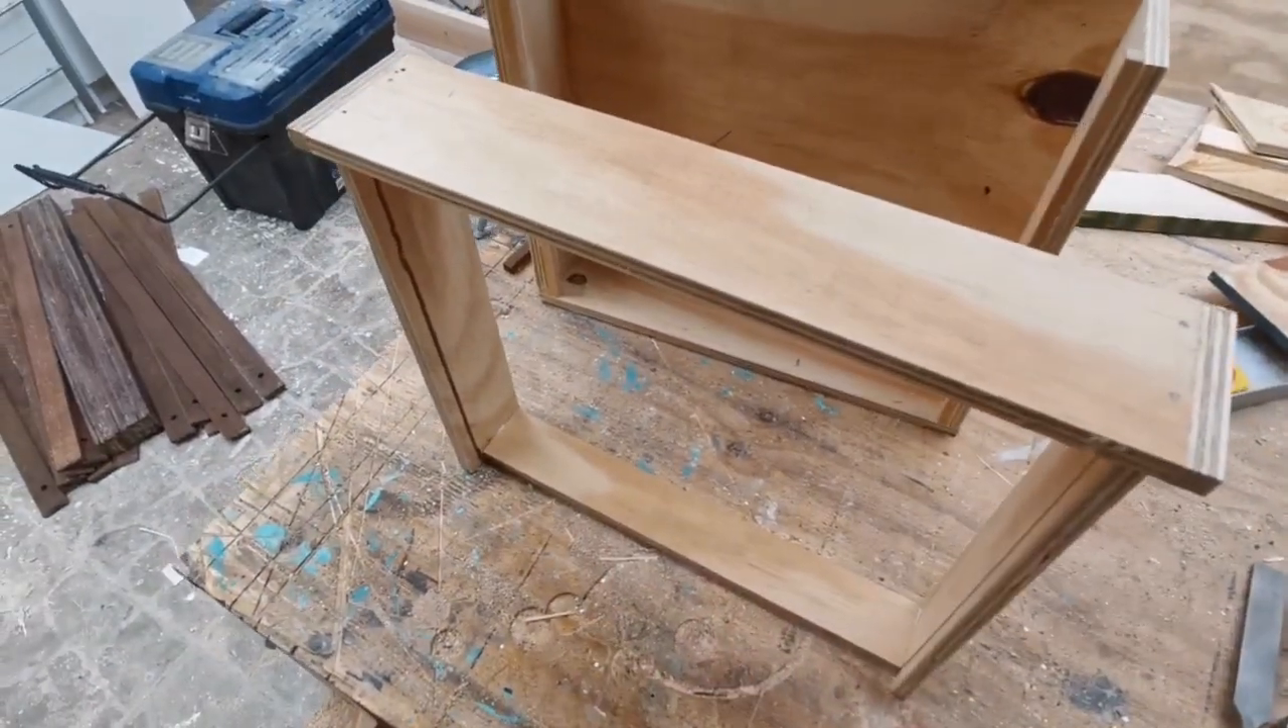Ya, haciendo un recuento, acá ya tenemos armado el esqueleto de nuestro cajón, solamente falta el fondo, pero vamos a hacer un pequeño recuento.